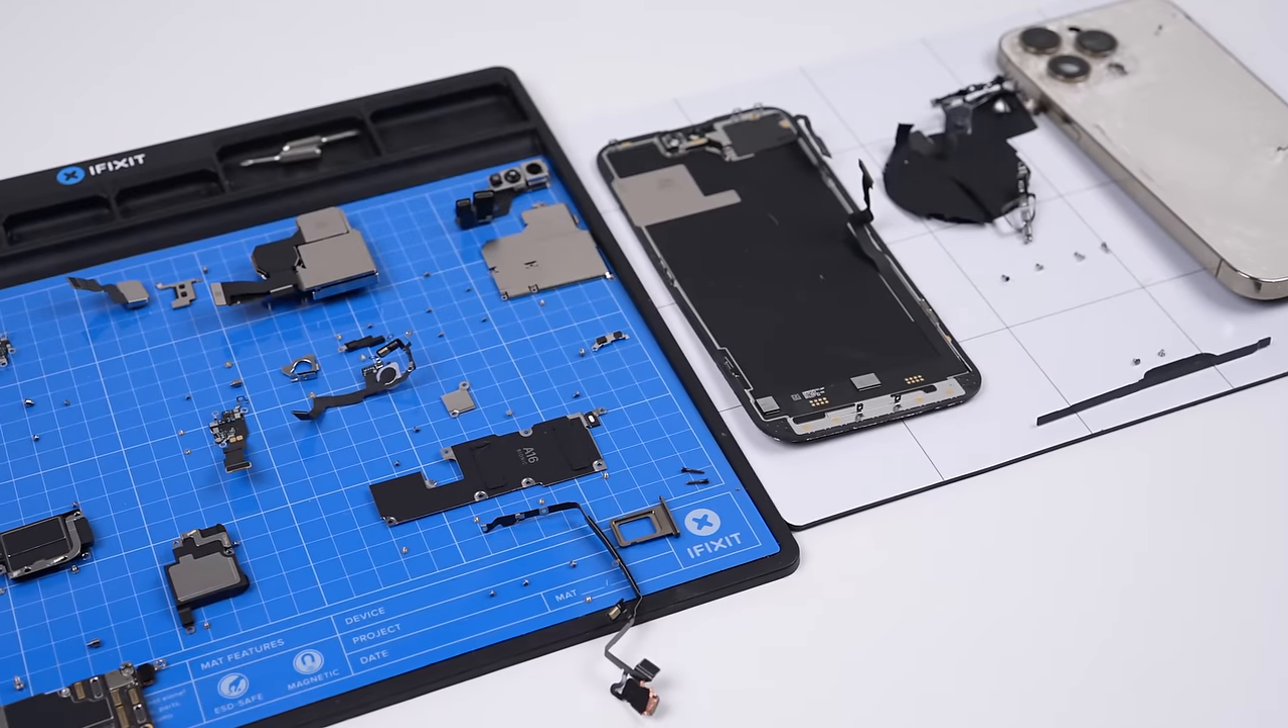With that, we've now completely disassembled the iPhone 14 Pro Max.